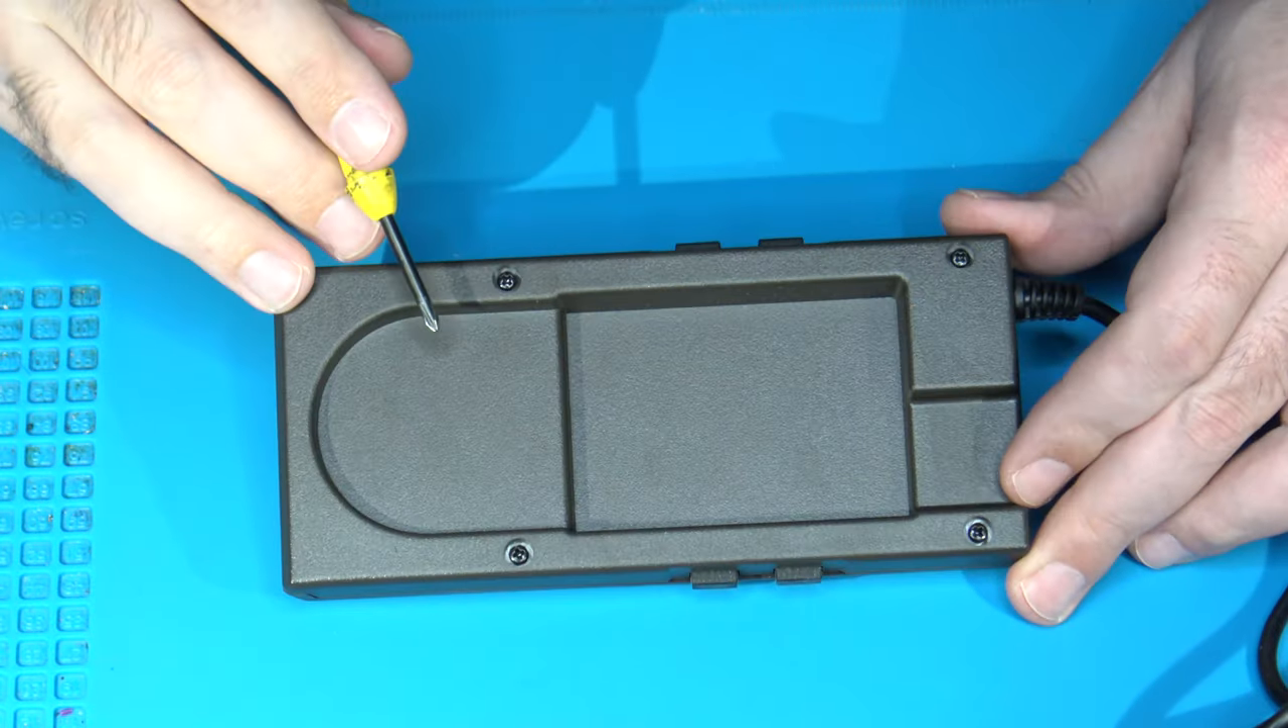We just have four screws on the back that have to come off. Here, here, here, and here.